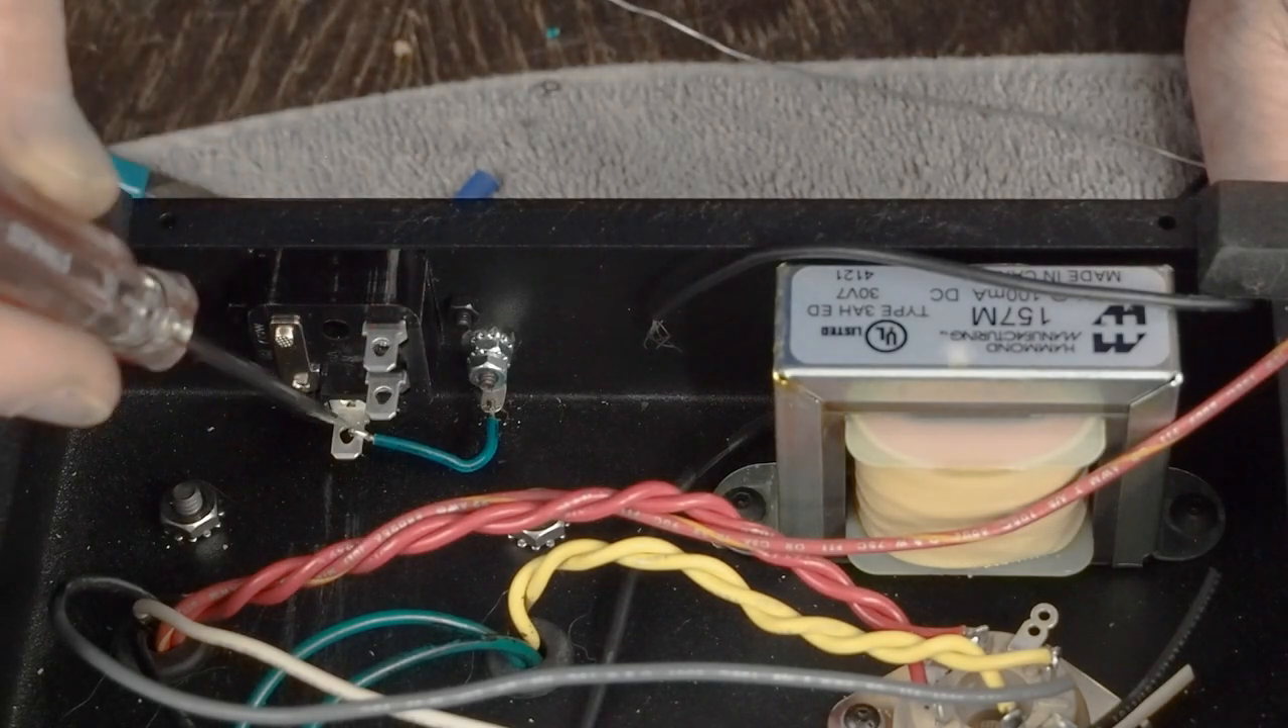Okay, so now we got our little ground wire here put in place.